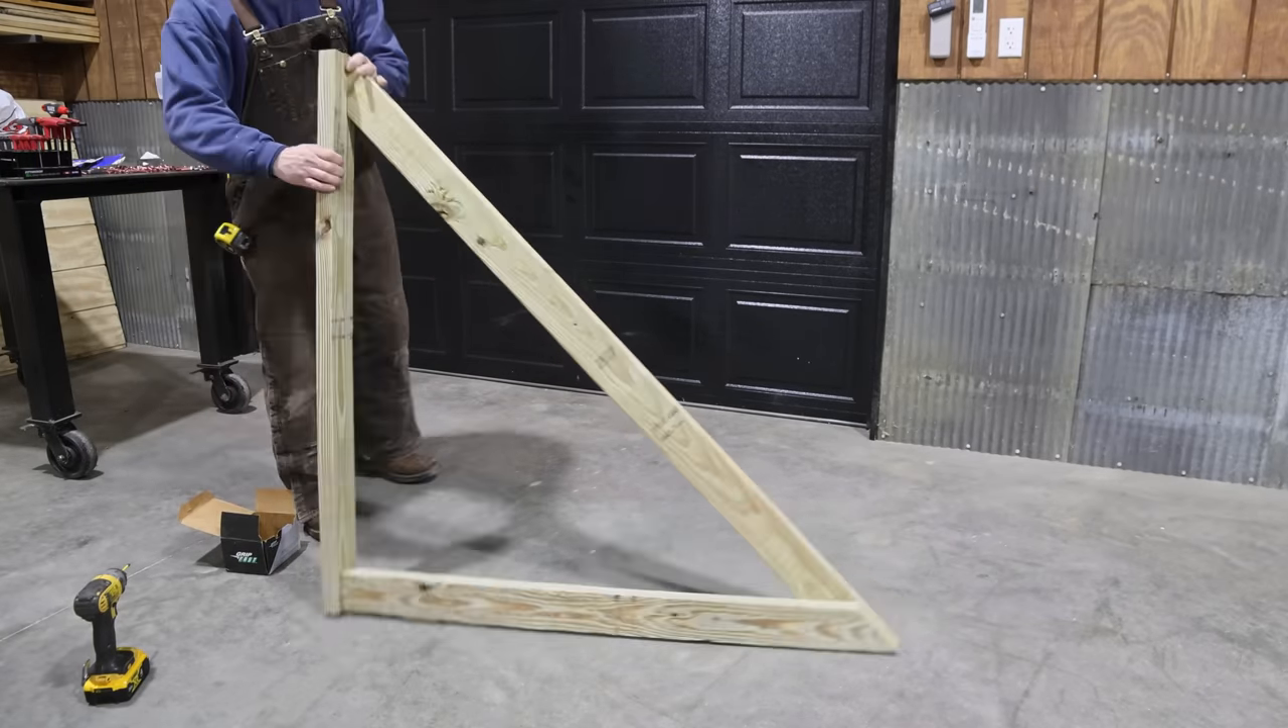Alright, so right there is what one of the frames look like. So now I just basically need to go ahead and build three more.